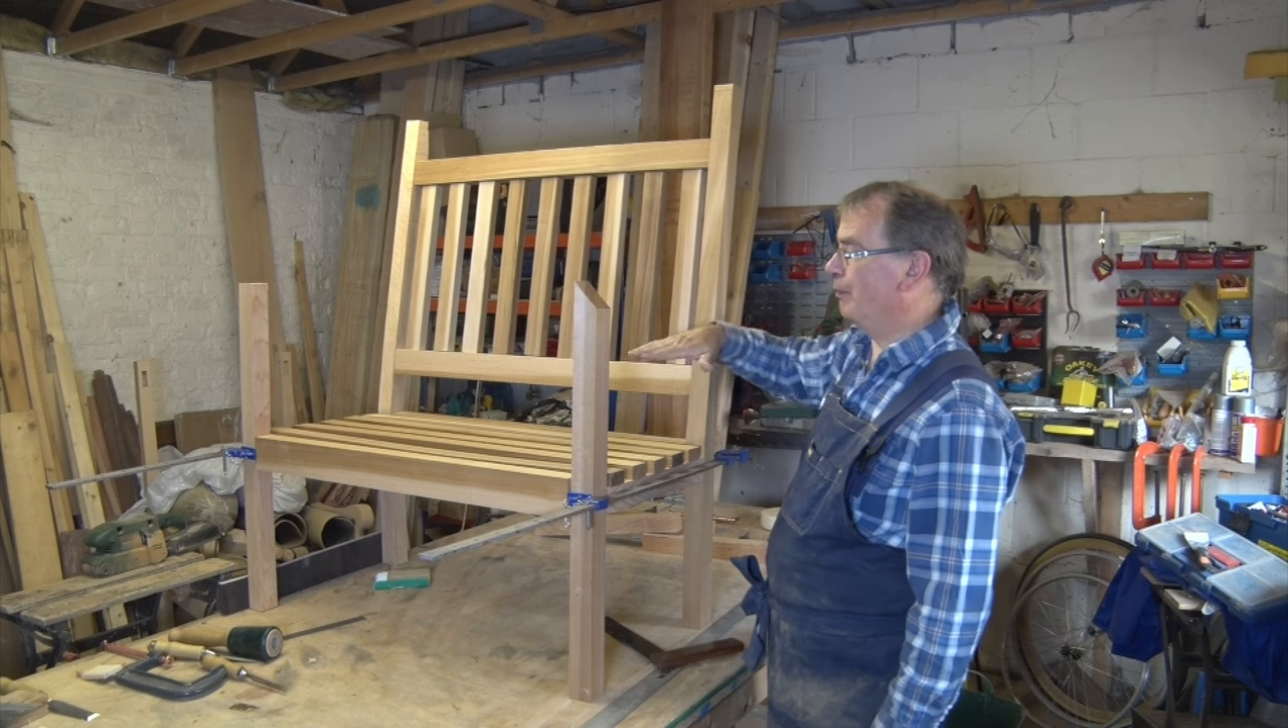So we've got the basic frame now assembled.